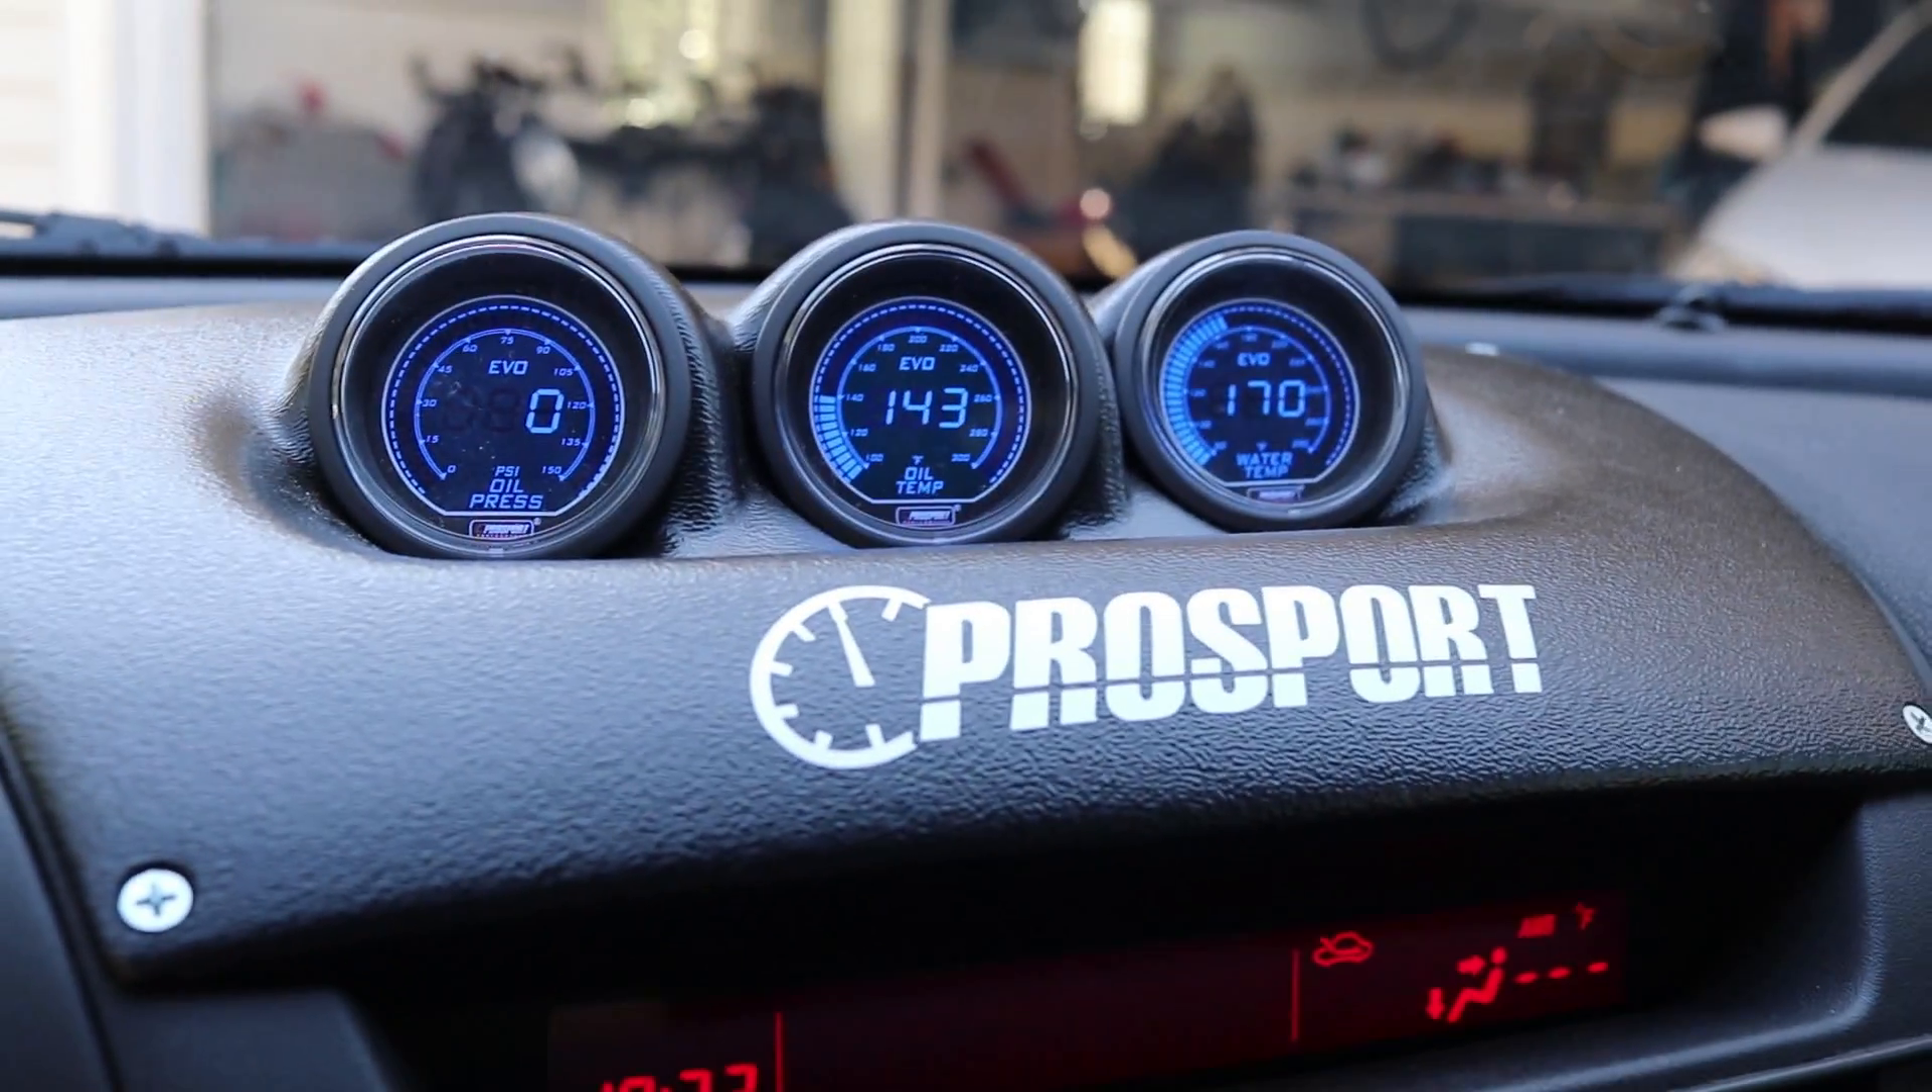I've installed the oil pressure gauge, the oil temperature gauge, and the water temperature gauge onto a low-tech gauge pod.